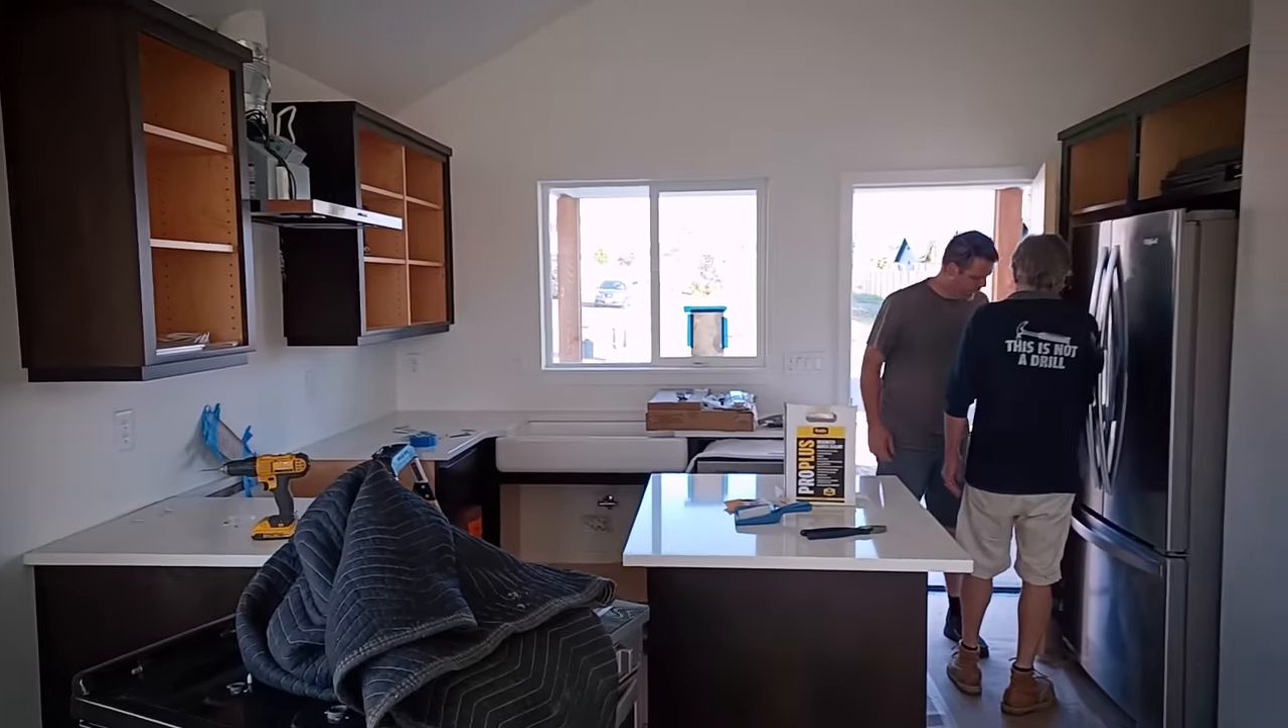Appliances were just delivered the countertops are in finishing up the vent hood.